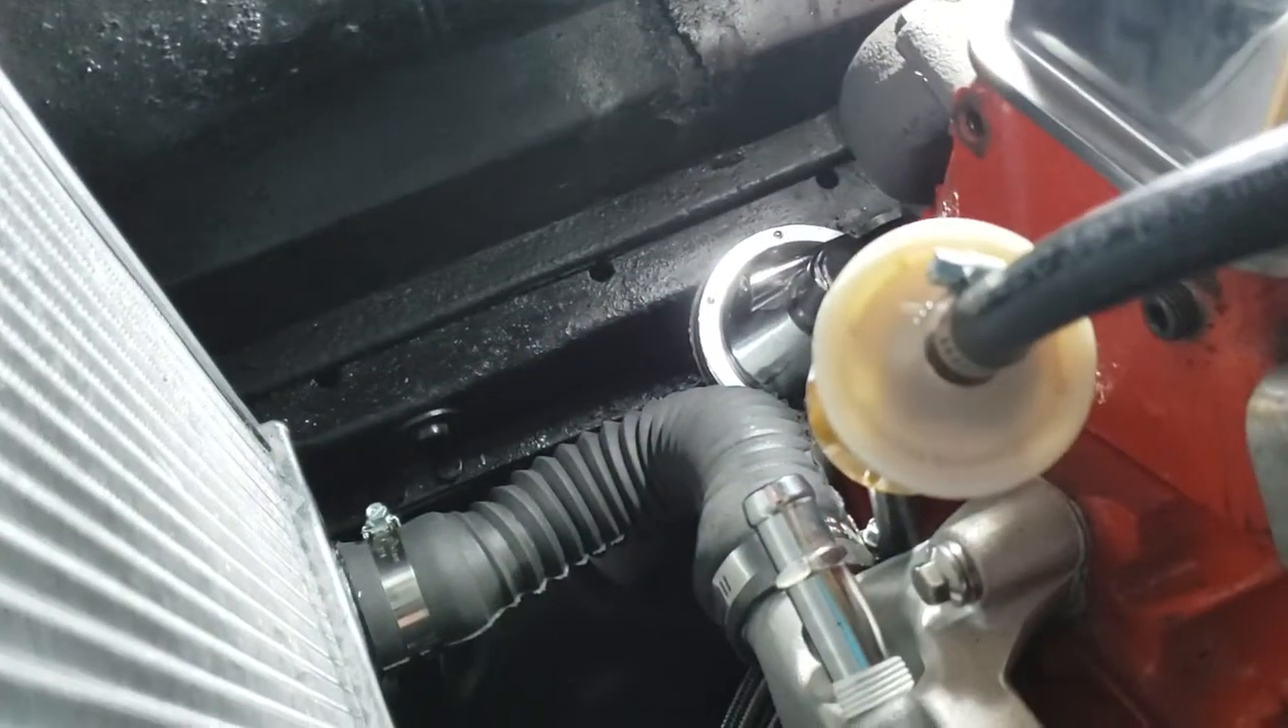I got the lower radiator hose put in there.